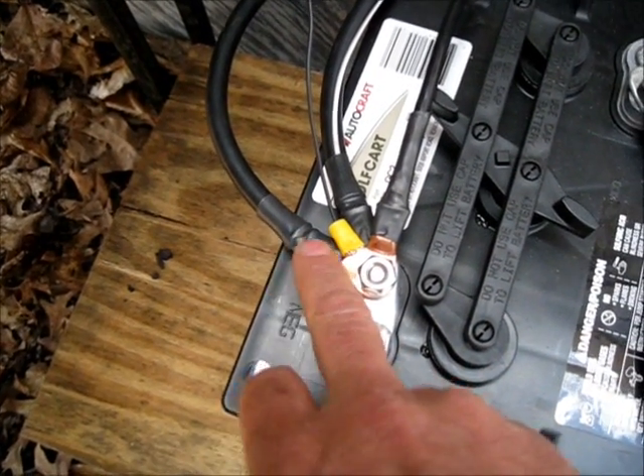Now I've got these heat shrink tubing on here protecting my wires.